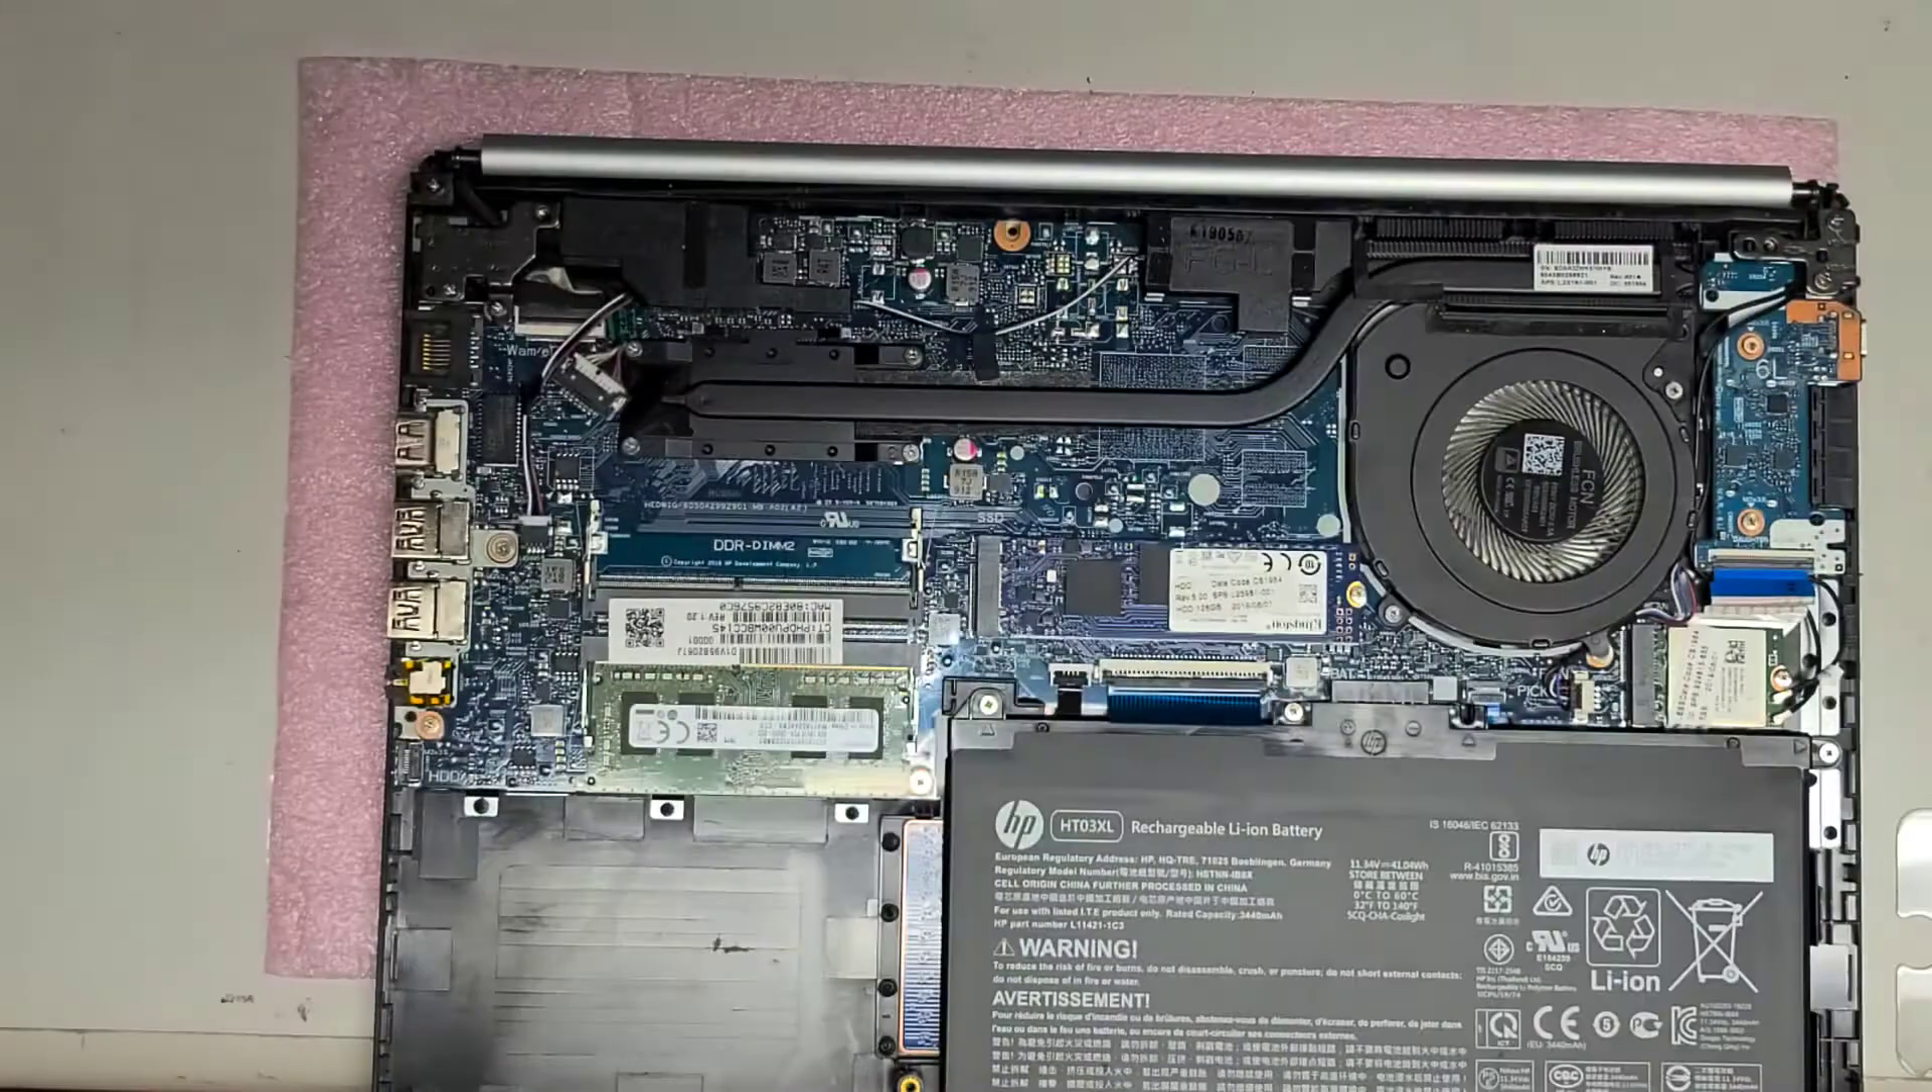So we've got the bottom cover off the computer.